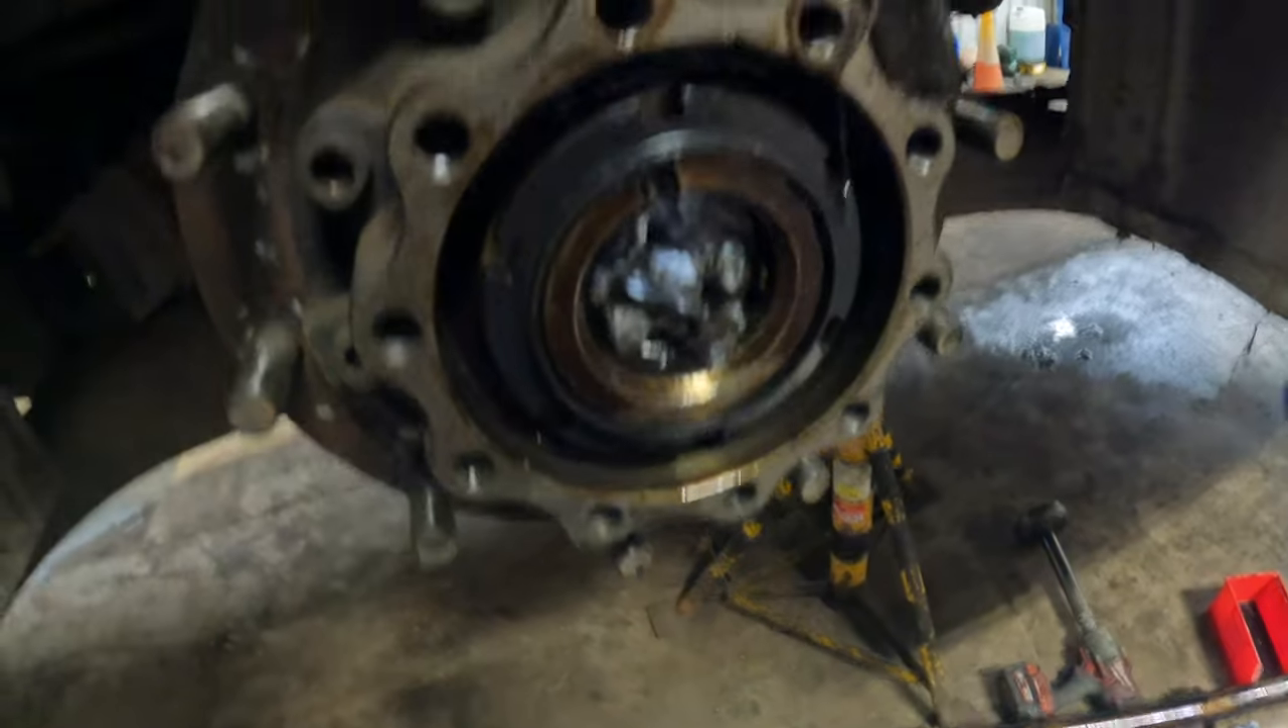So that's the hub back on.